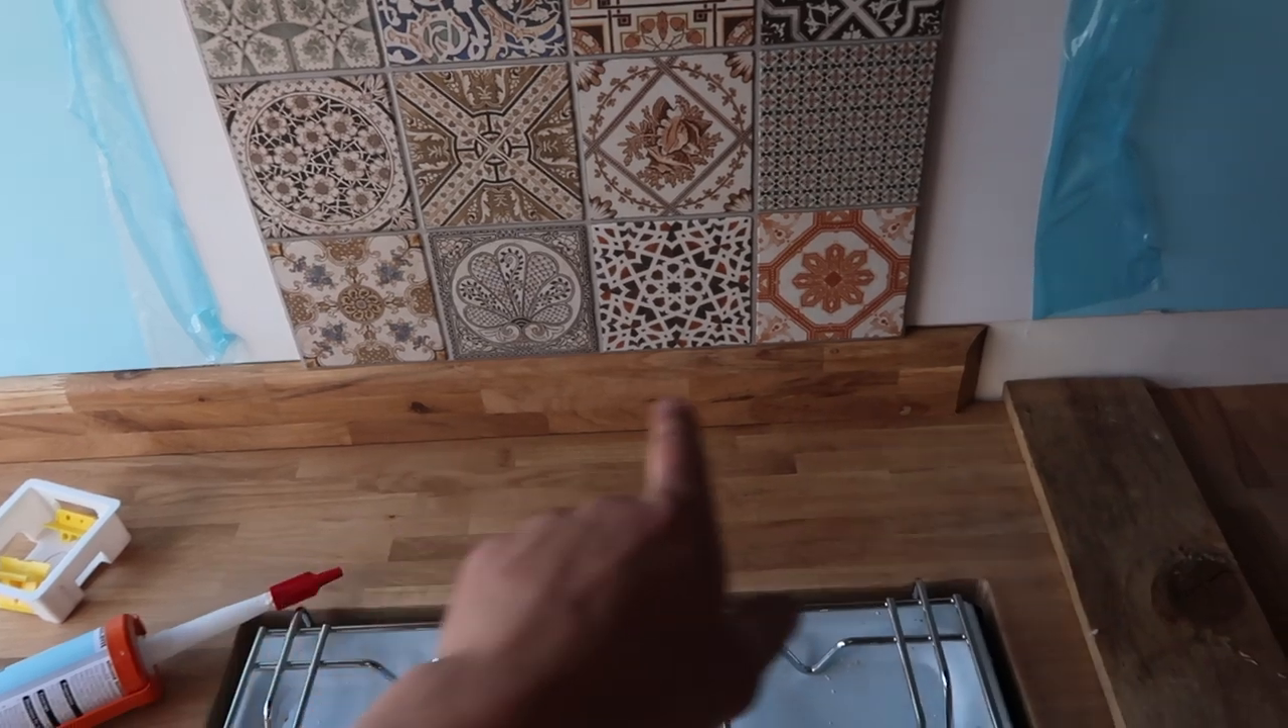And also i've got the upstand underneath the tile as well because the tiles actually just sliding on the silicon.